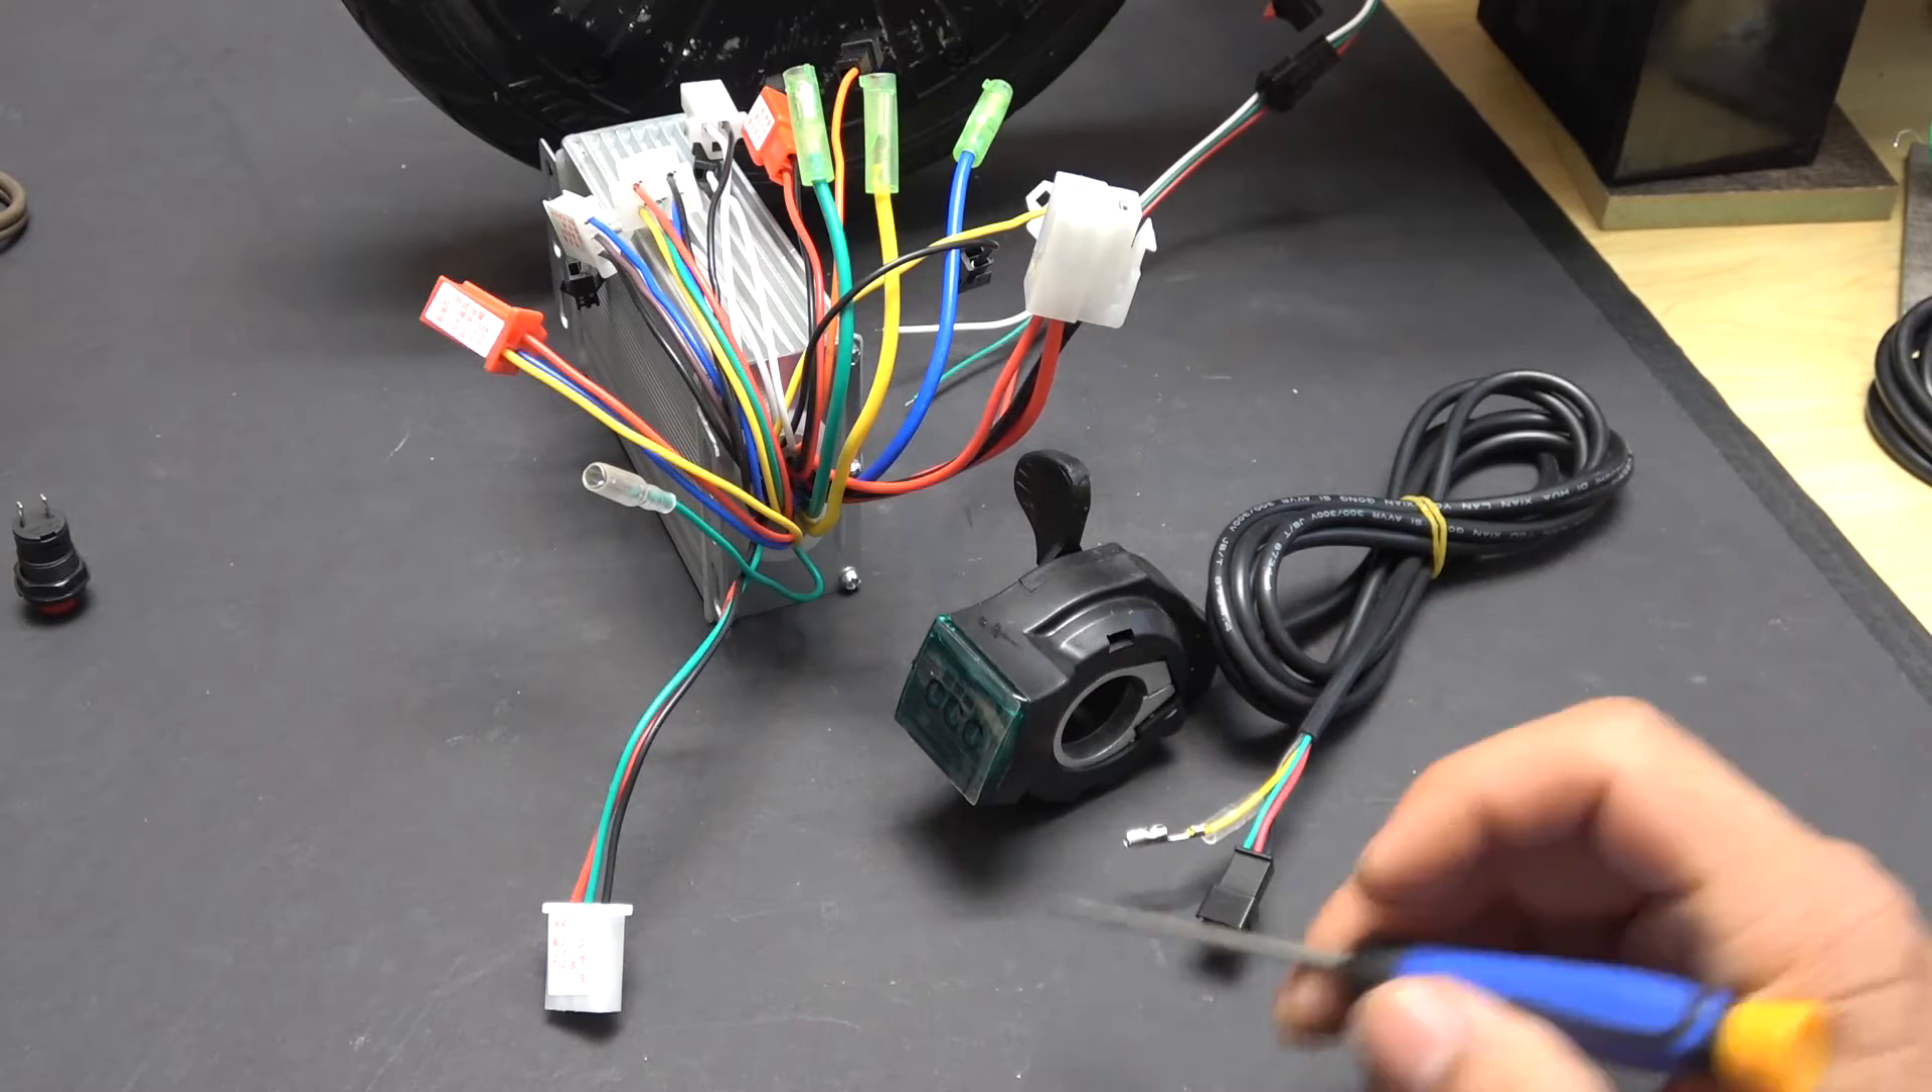As you can see the connectors are different size and different types so they don't match.